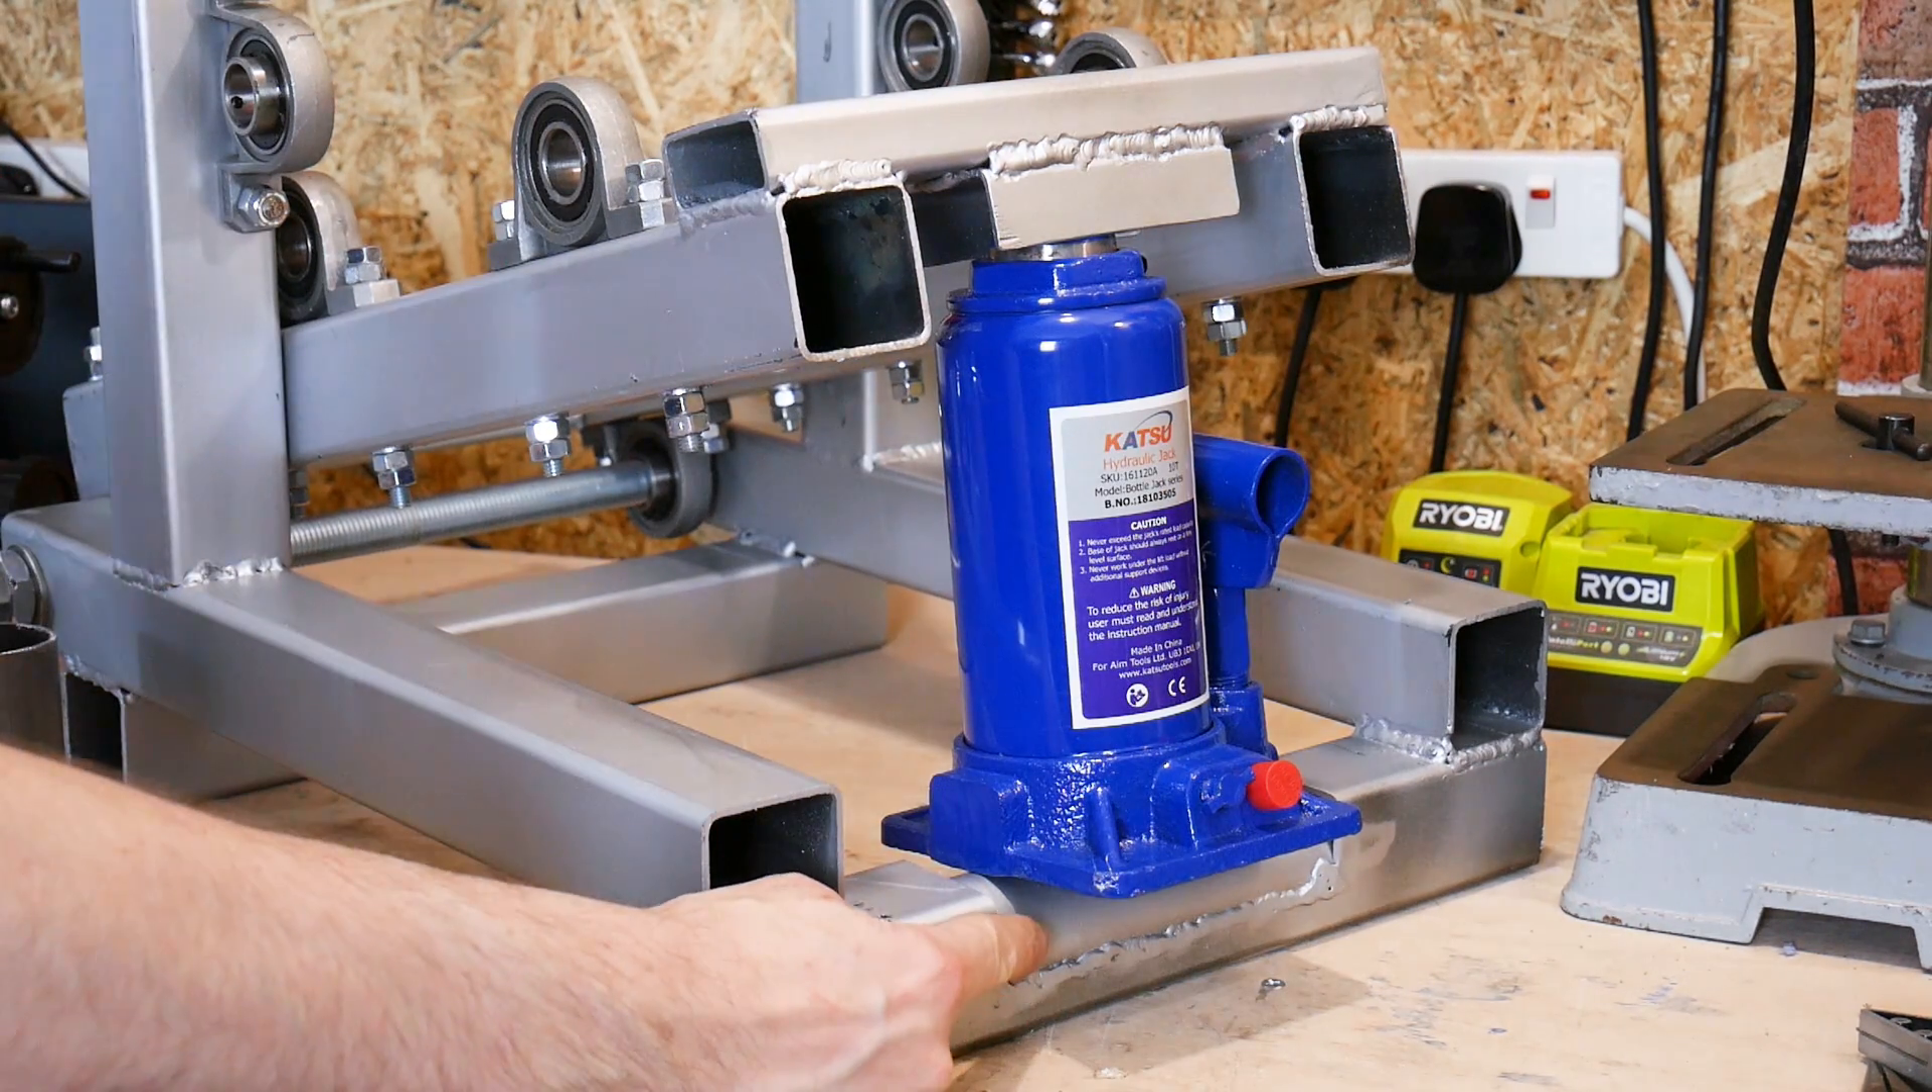Now my bottle jack sits in there I made a little thing there to go over the top so it doesn't slip out.